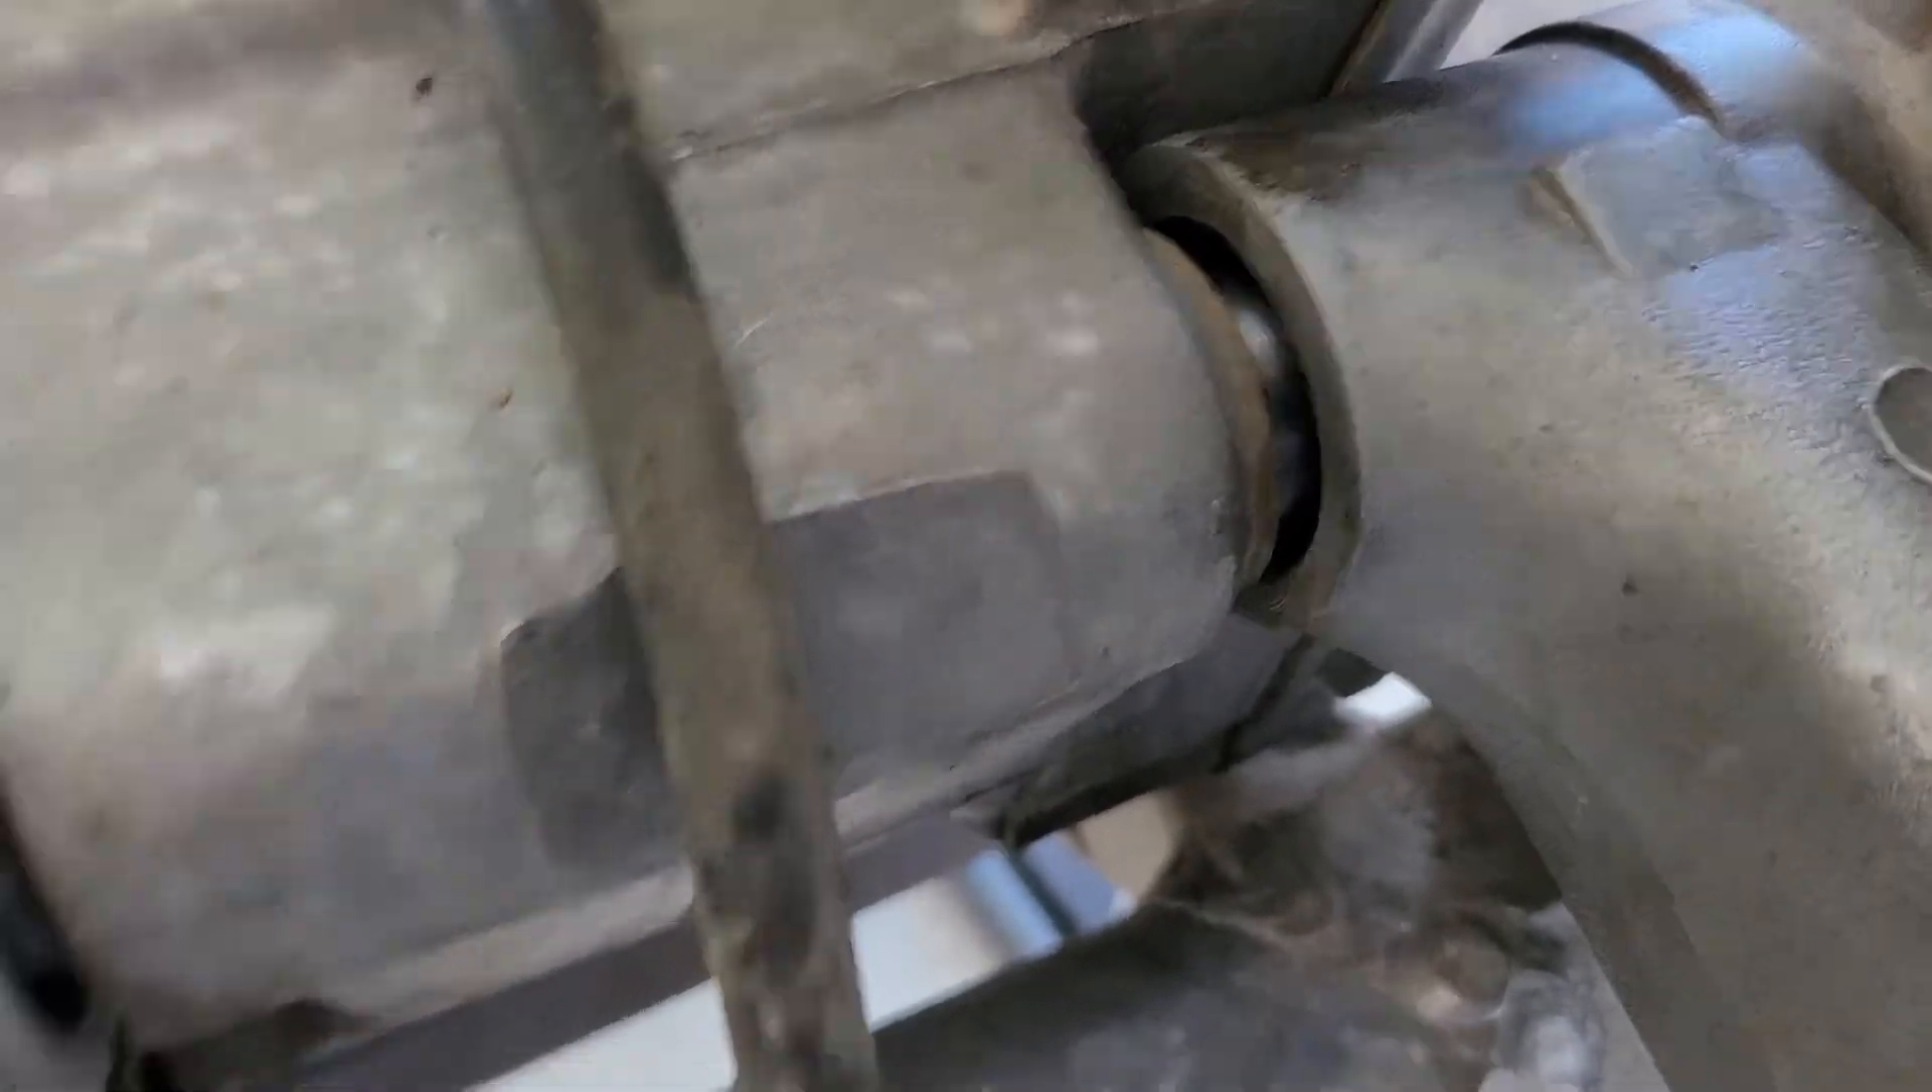You can see that opening right there that's where dirt gets in.